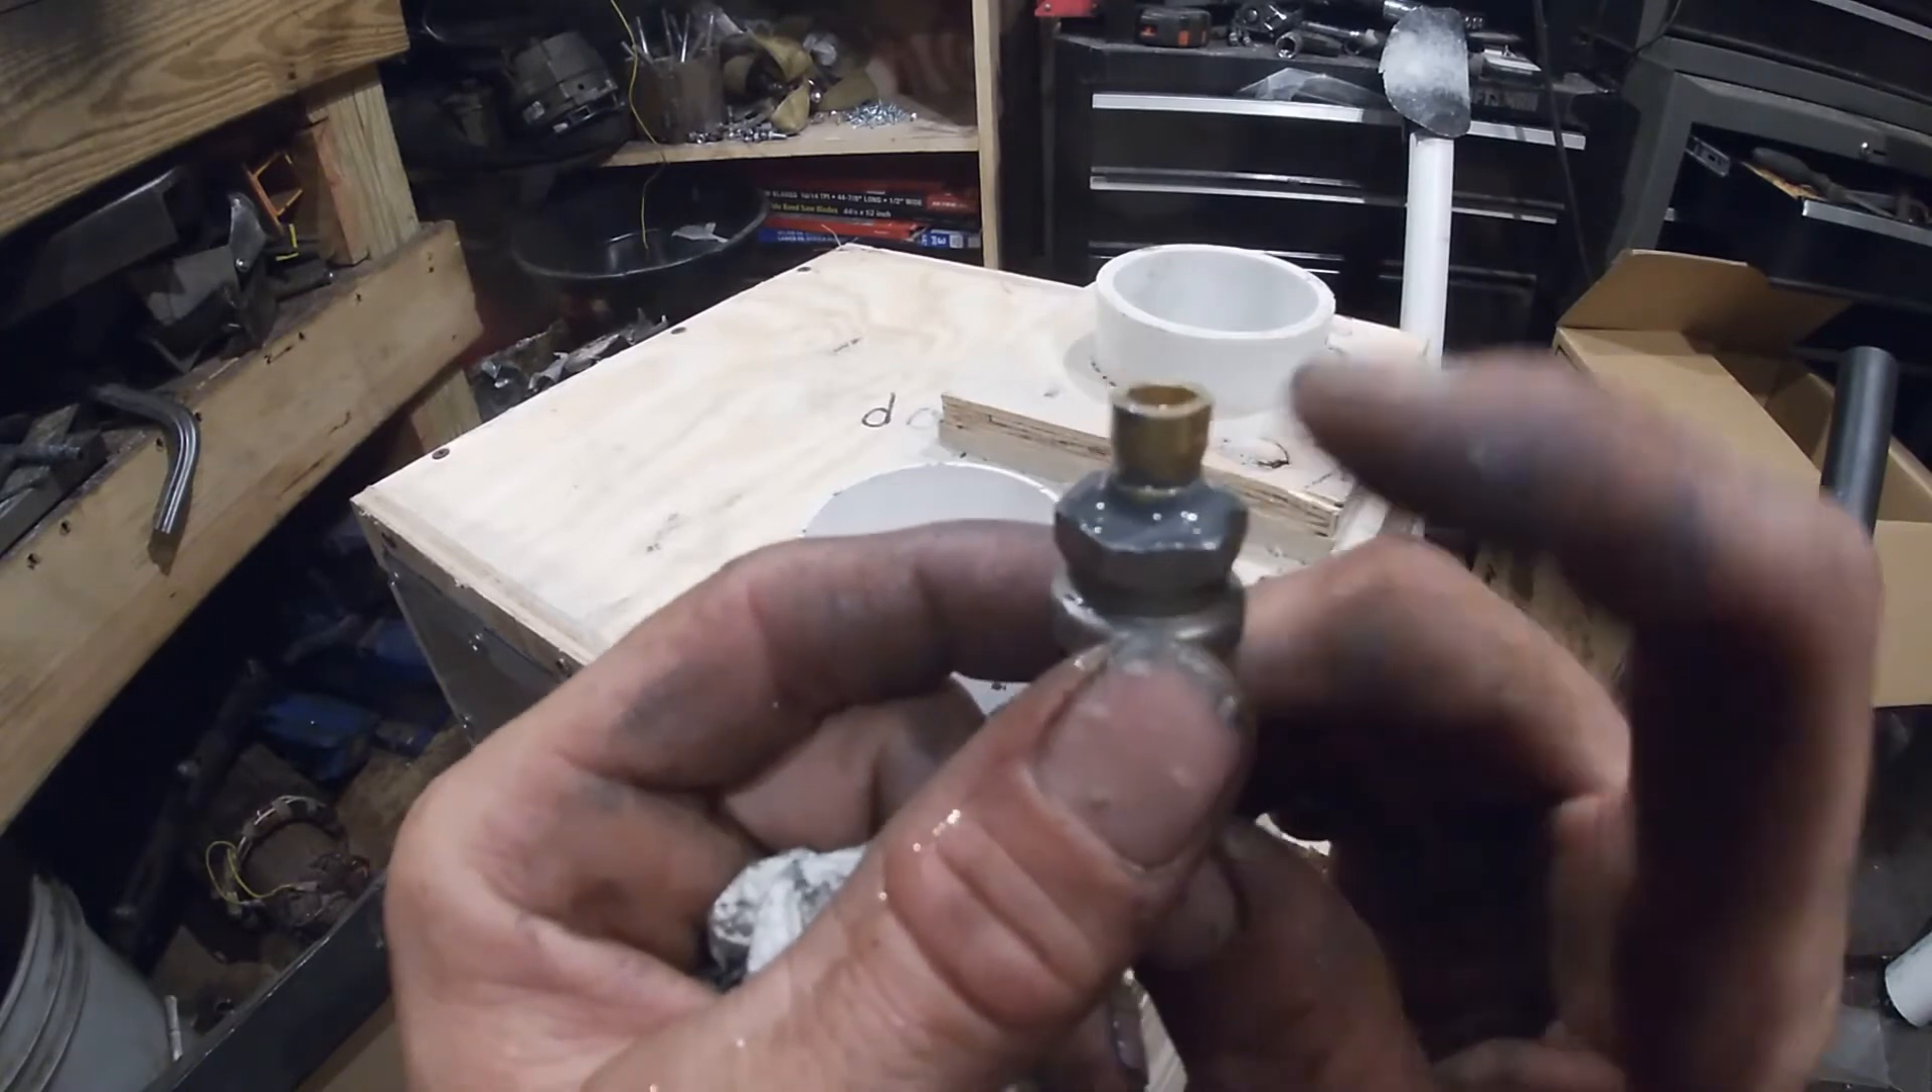All right so this is my spark plug I epoxied a piece of barb in there and I actually had to cut it off of a fuel shutoff valve.